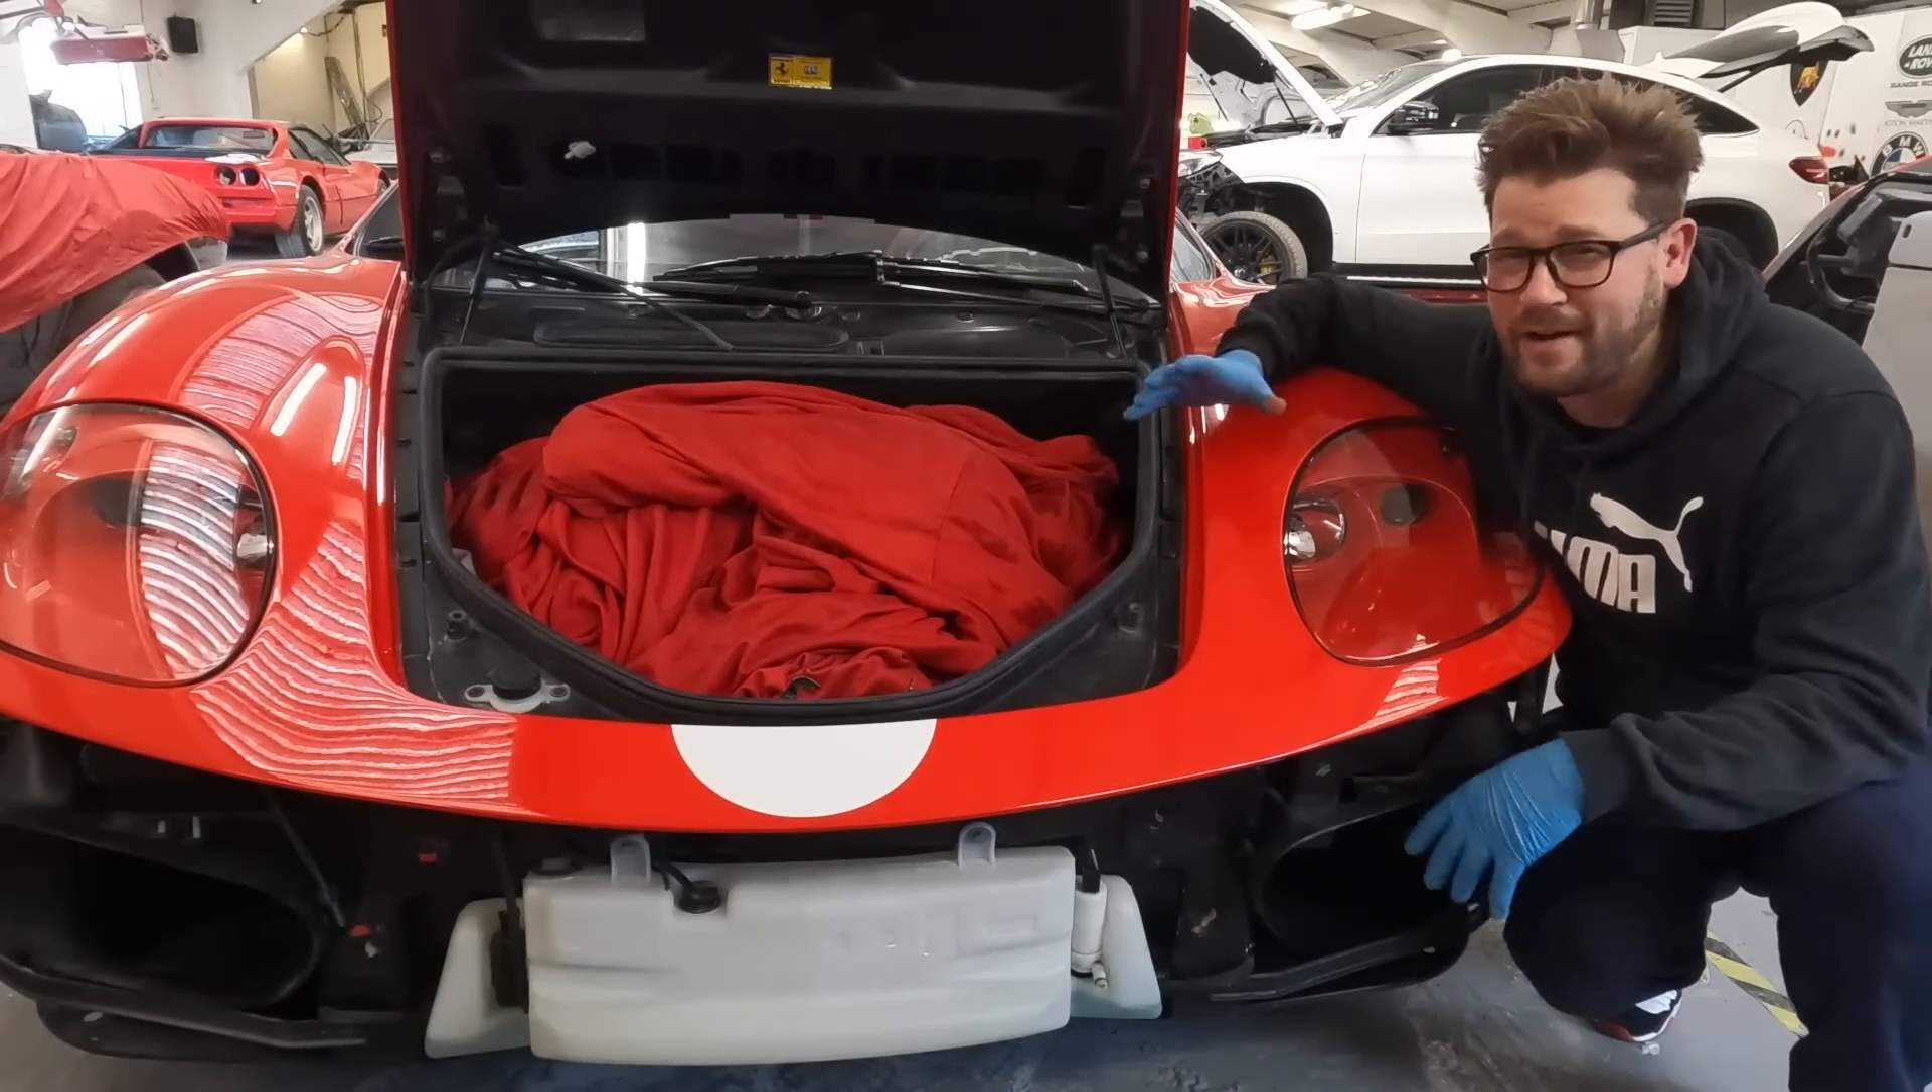So I've offered the headlights up they're in place now.